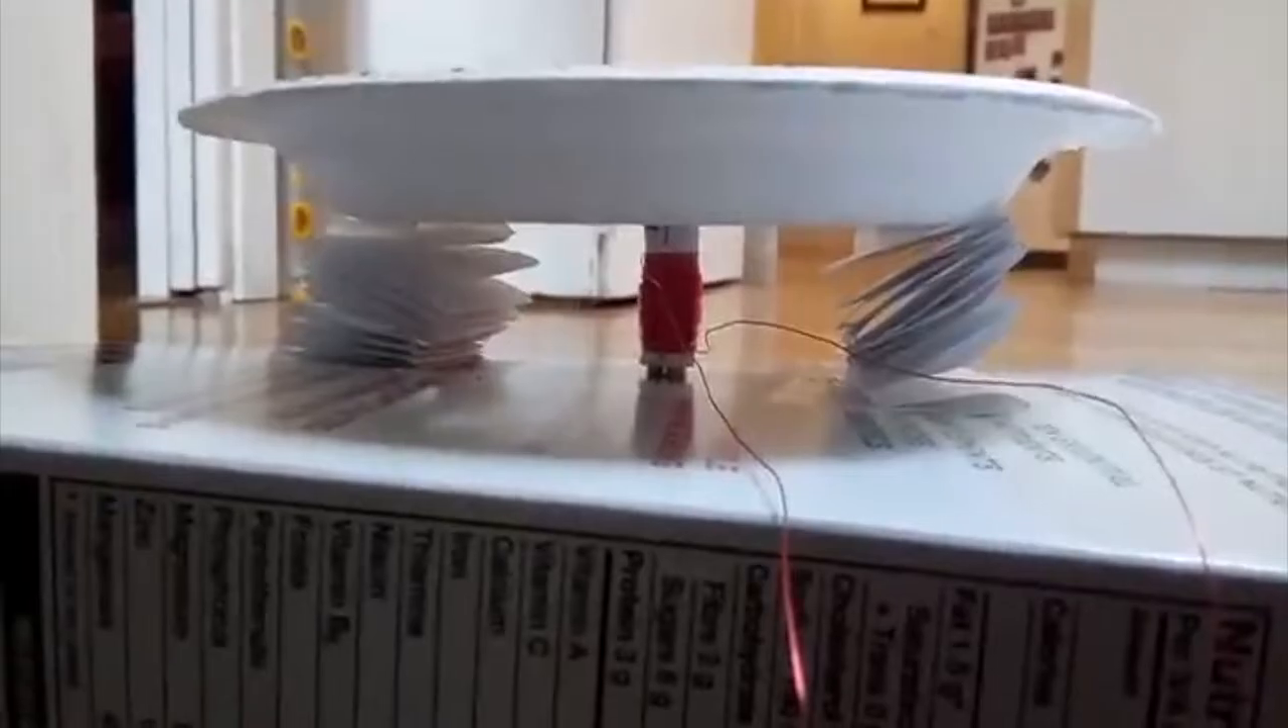Okay, so here's the finished speaker. I've just added these paper supports on the side just to keep the plate balanced.